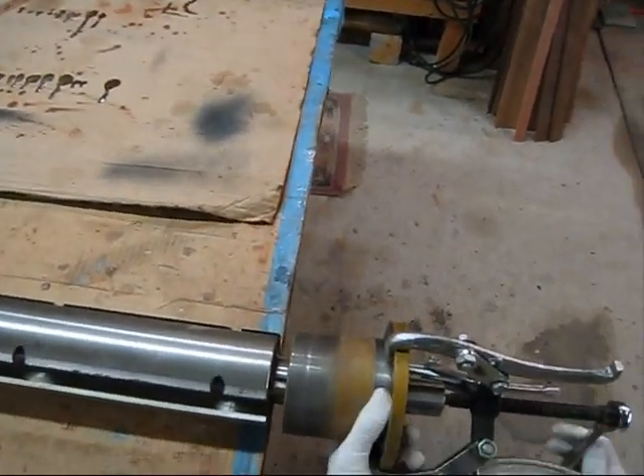I have the puller set up on the left bearing housing and I put a little tension on it.